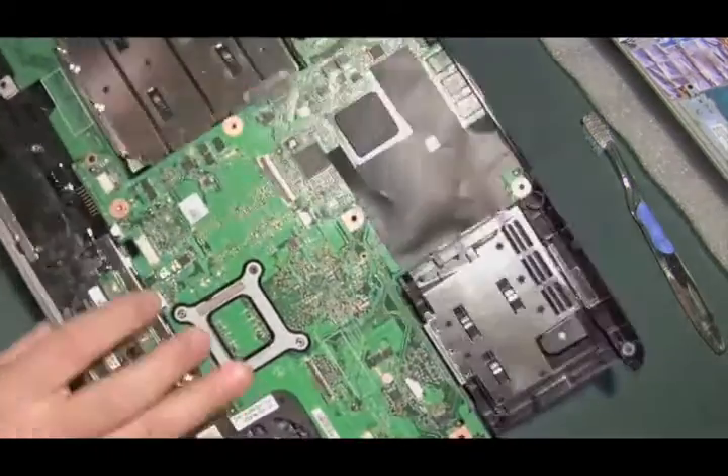You know there's a lot of screw holes. I didn't put screws in. Here, here, and here, here, here, here.